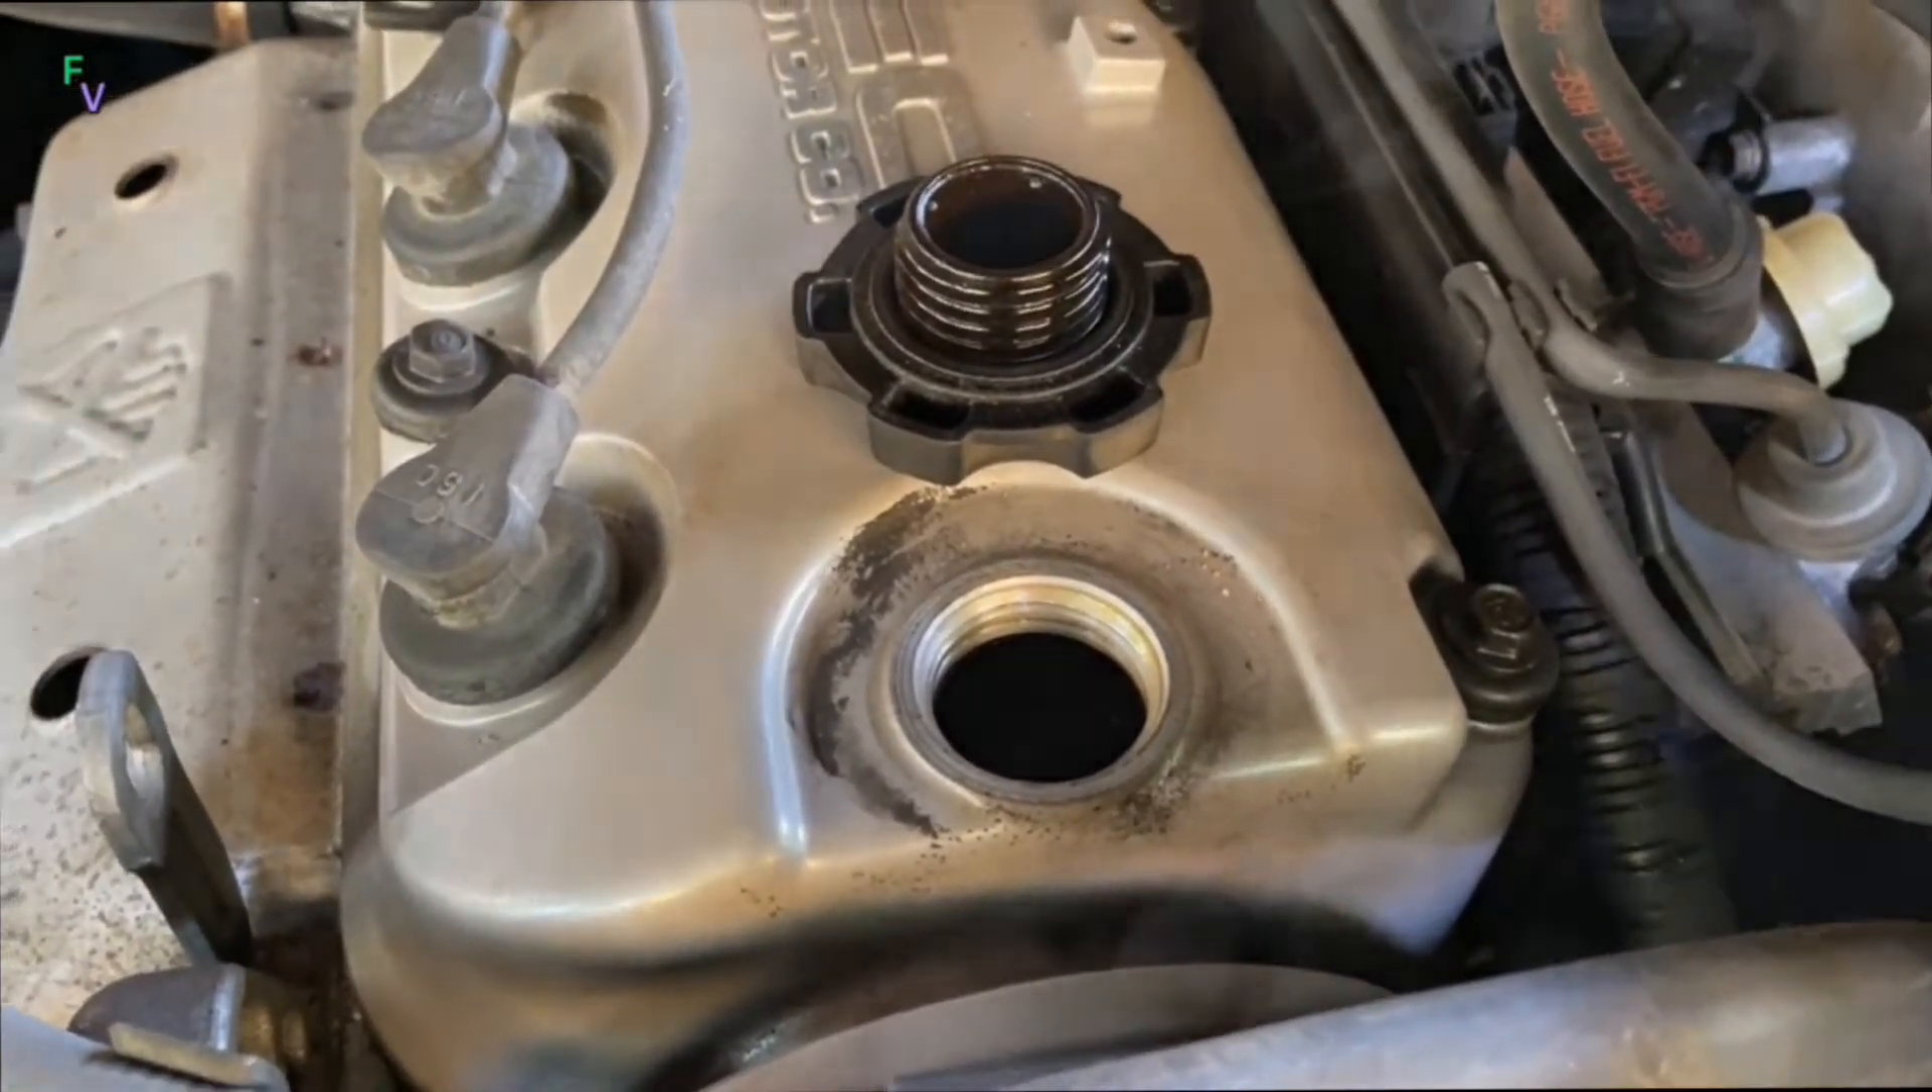To get started, we pulled the oil cap off of the 2 .3 liter 4-cylinder here, so that the engine oil can drain out a little faster.